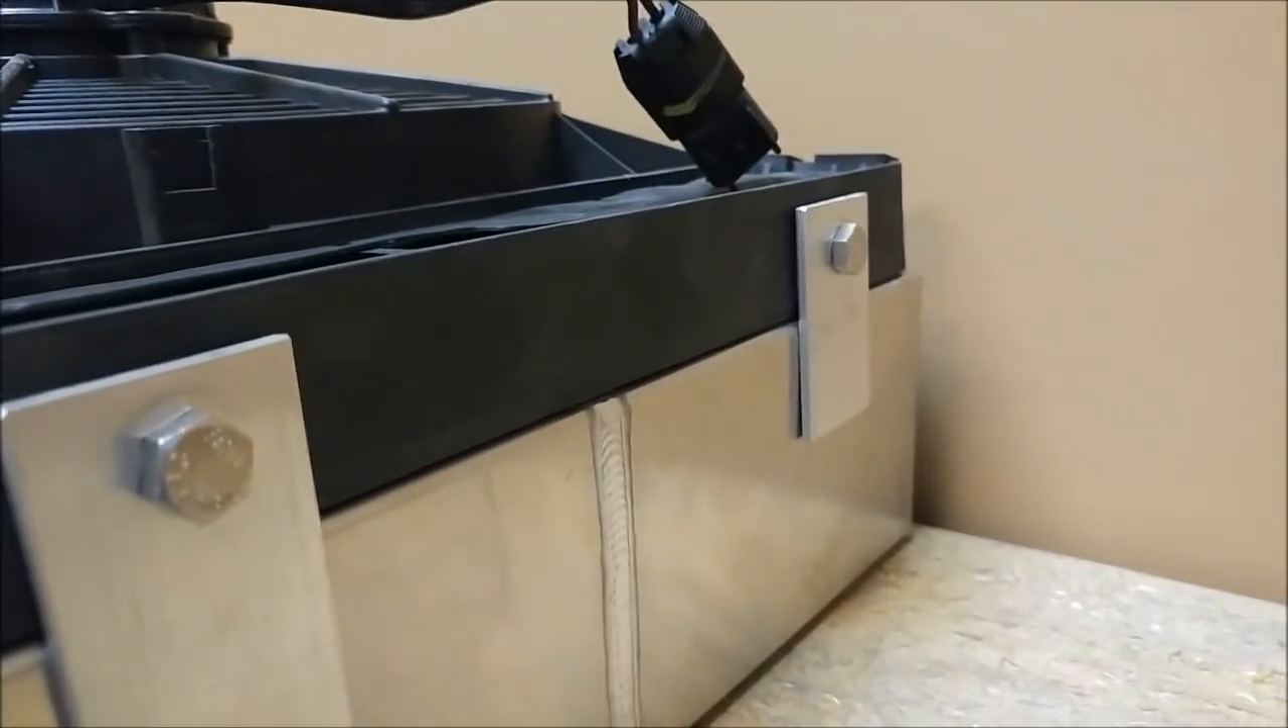You can see I've got those little tabs there bolted on there.